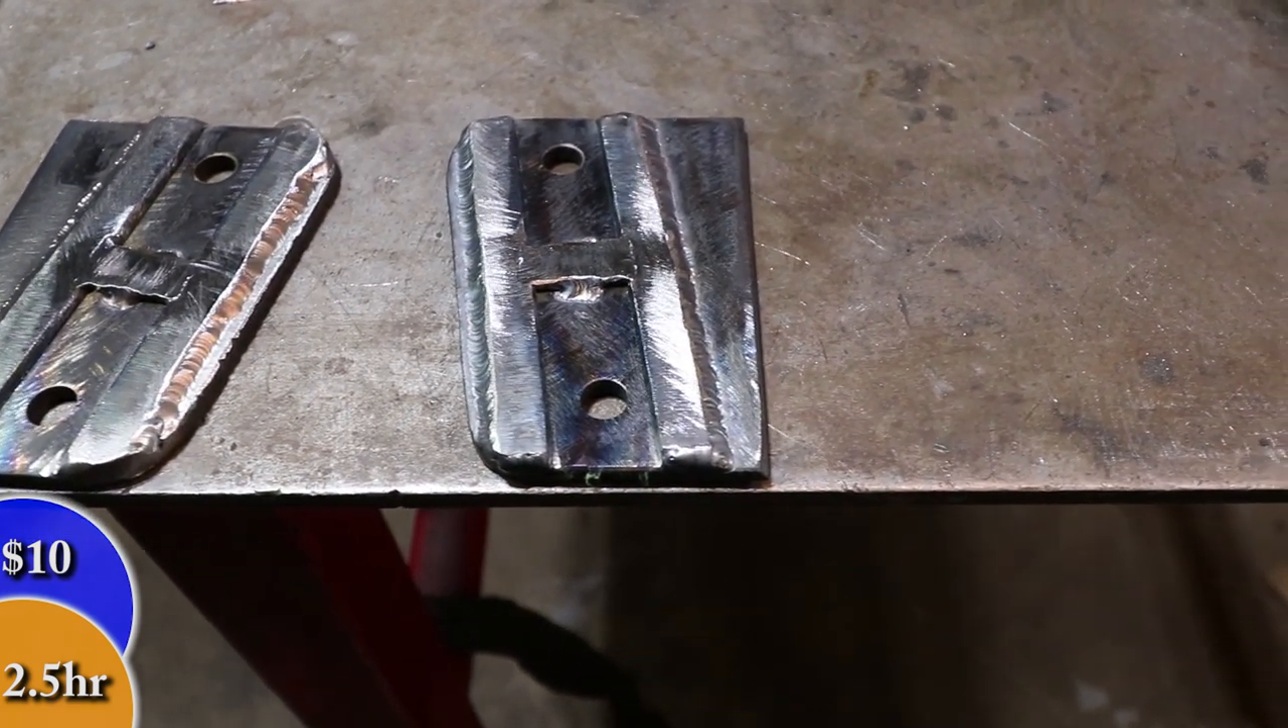Here are the finished plates with these interlocking features welded on top.